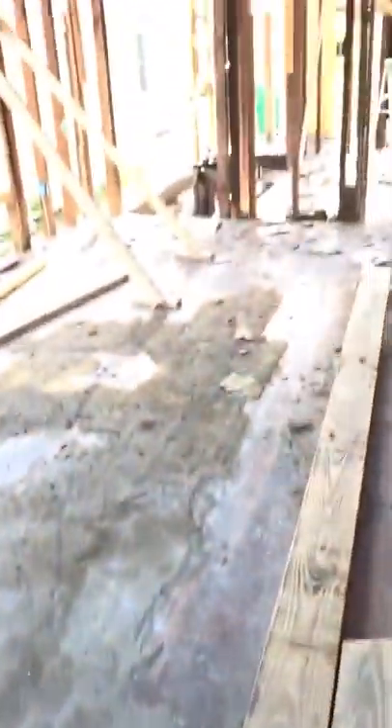We haven't laid the floor boards out yet.